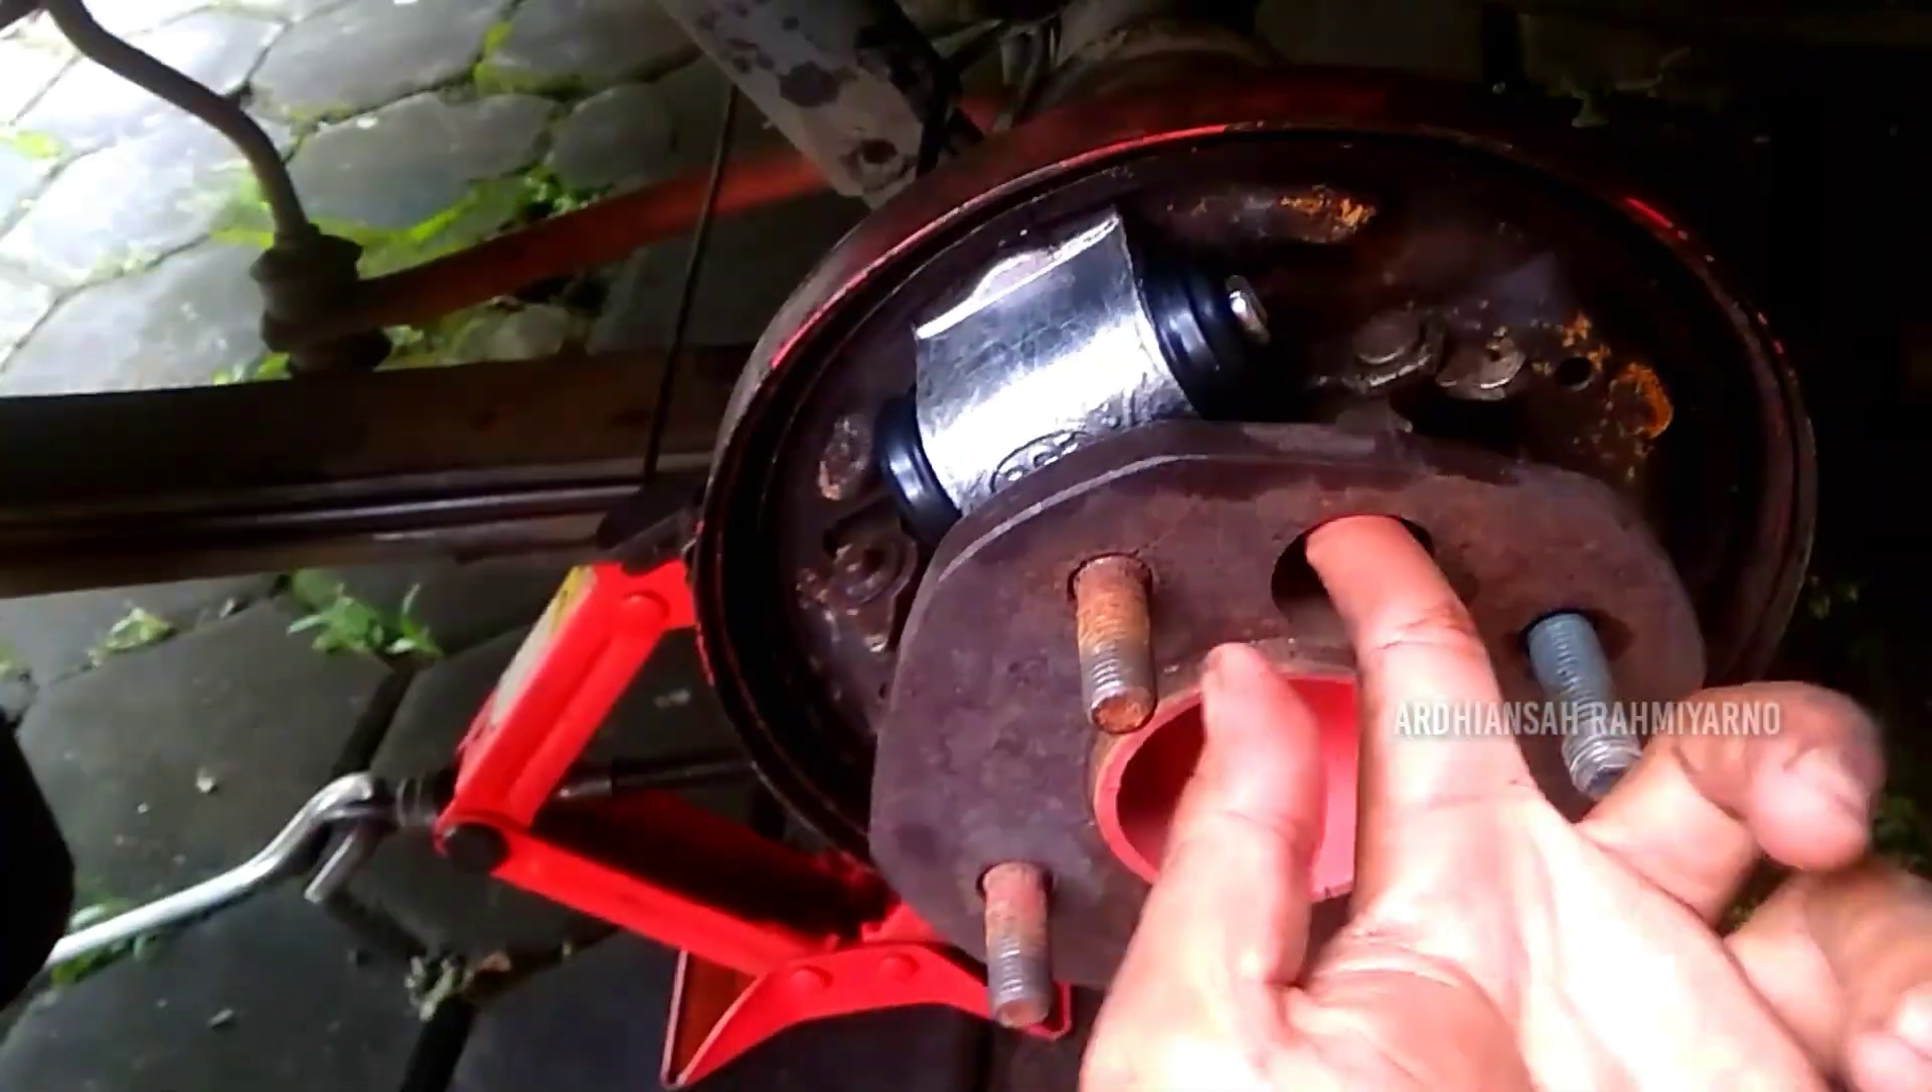Sekarang Sudah Terpasang Master Rem Bawah Sudah Saya Kencengin Bautnya Sekarang Kita Tinggal Pasang Kampas Rem.